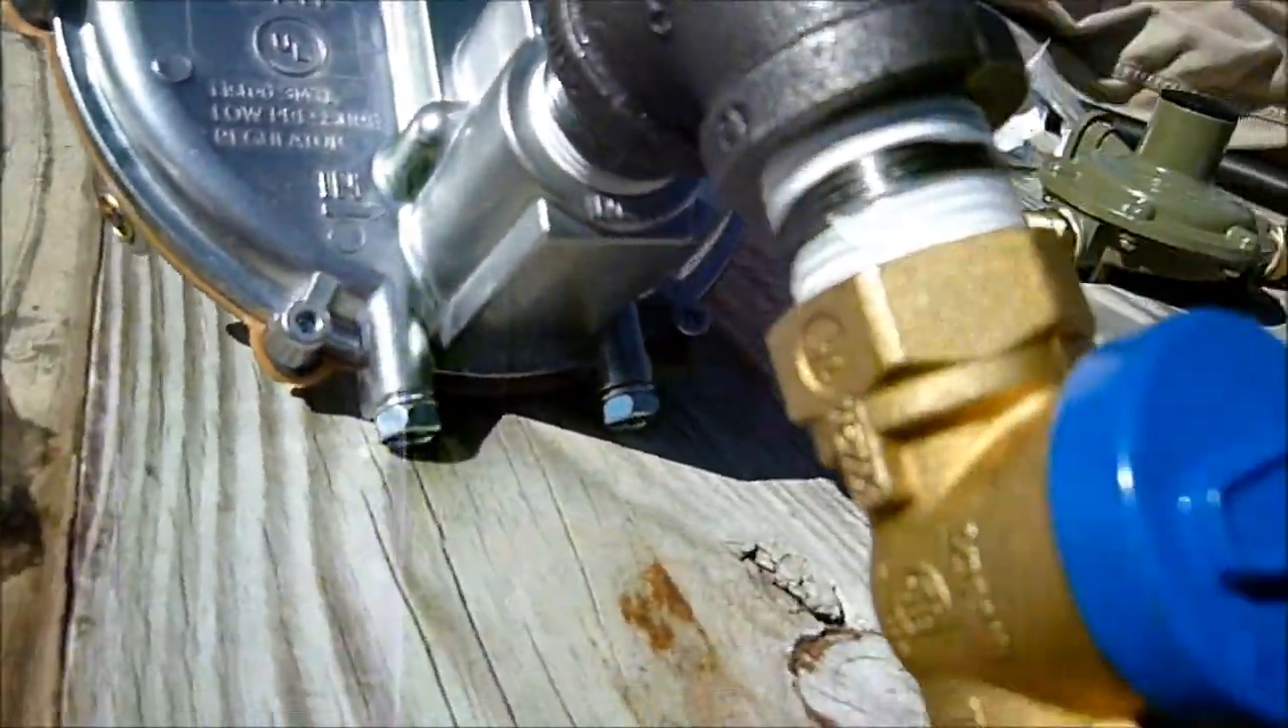Now we've got our regulator assembled we've taped all the connections put them onto the regulator and tighten them.